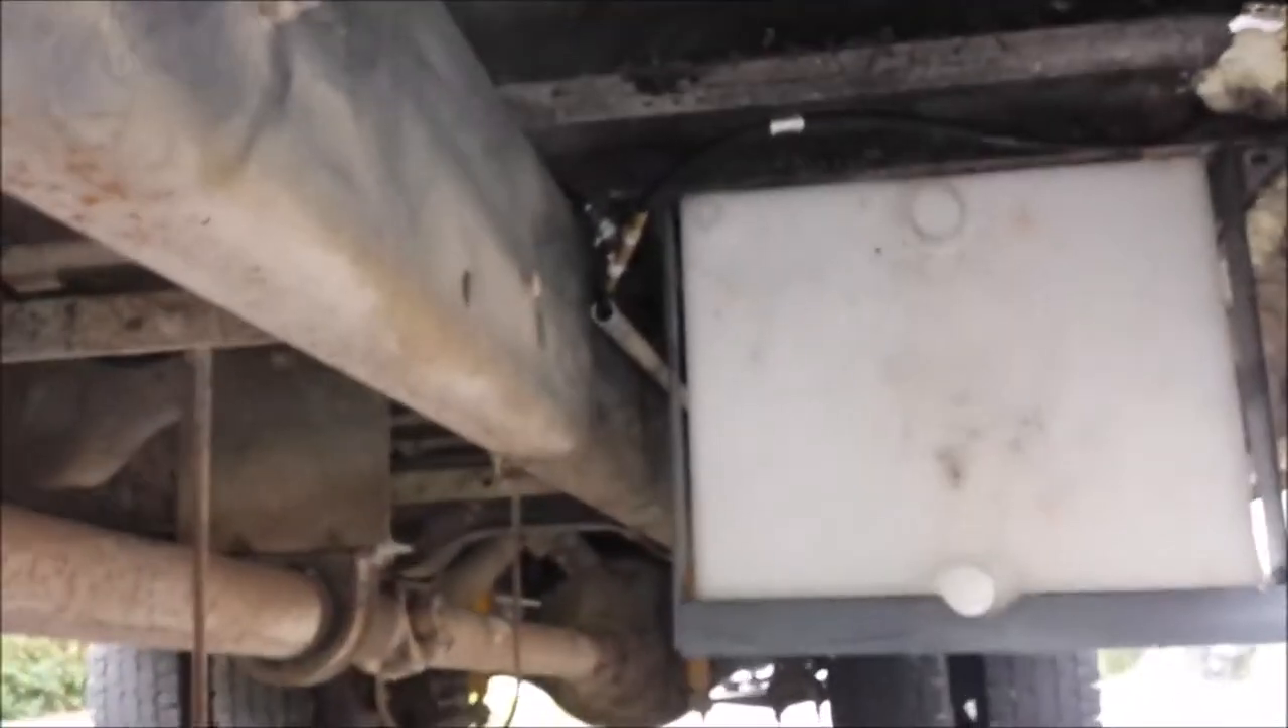We got the tank in and I can tell you that it's a pain in the ass to get in. It's bolted down to the sides and bolted down to the other side over there.